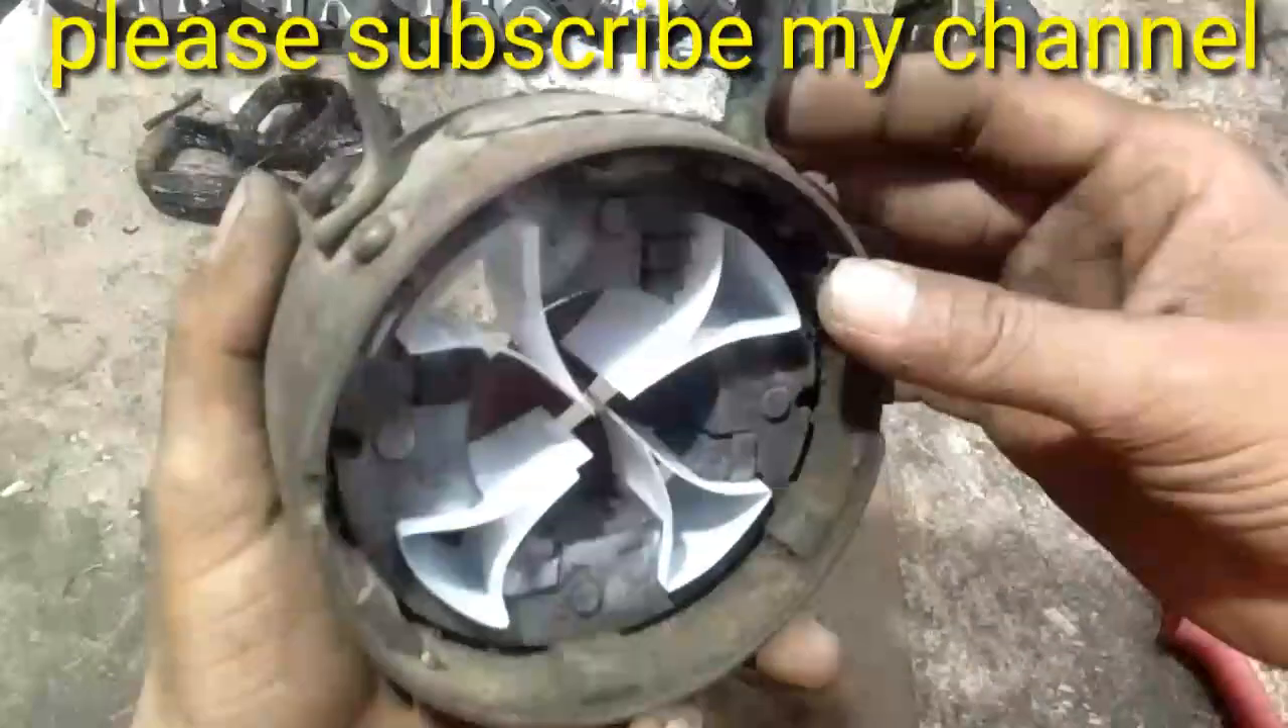यह देखिए दोस्तों मैंने पेपर लगा लिए हैं।